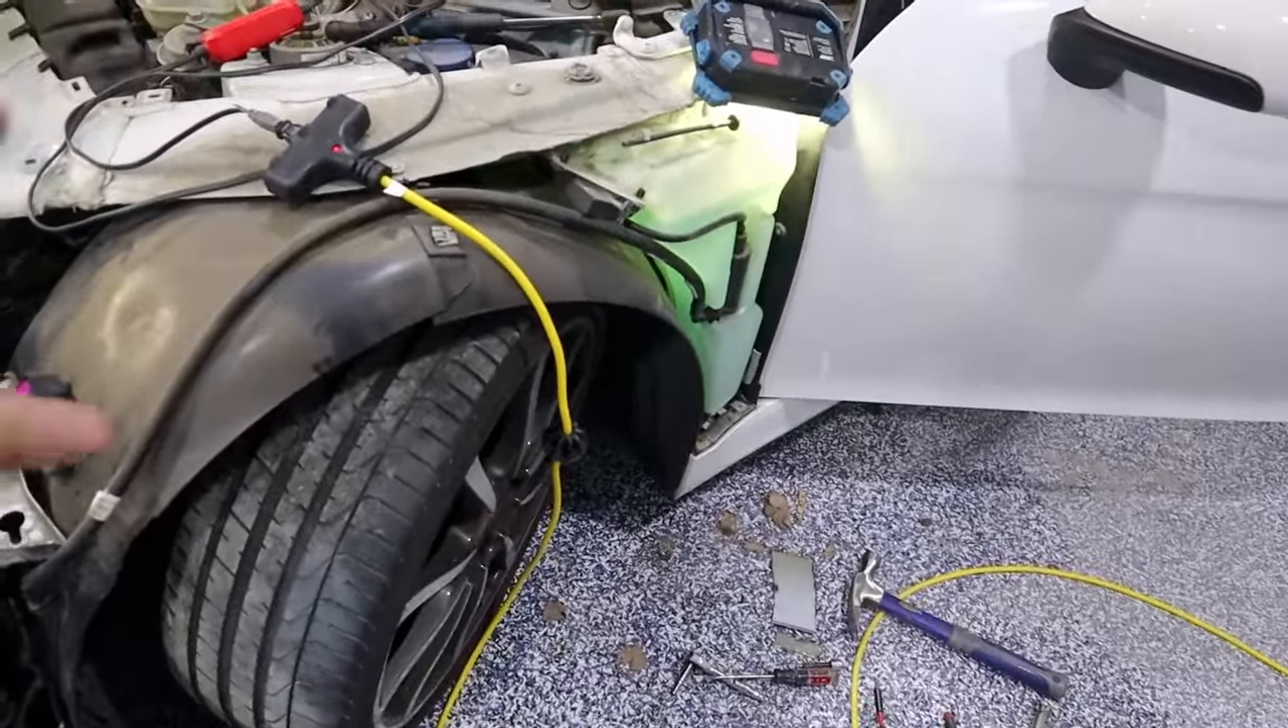Alright, I finally got the driver fender off here.